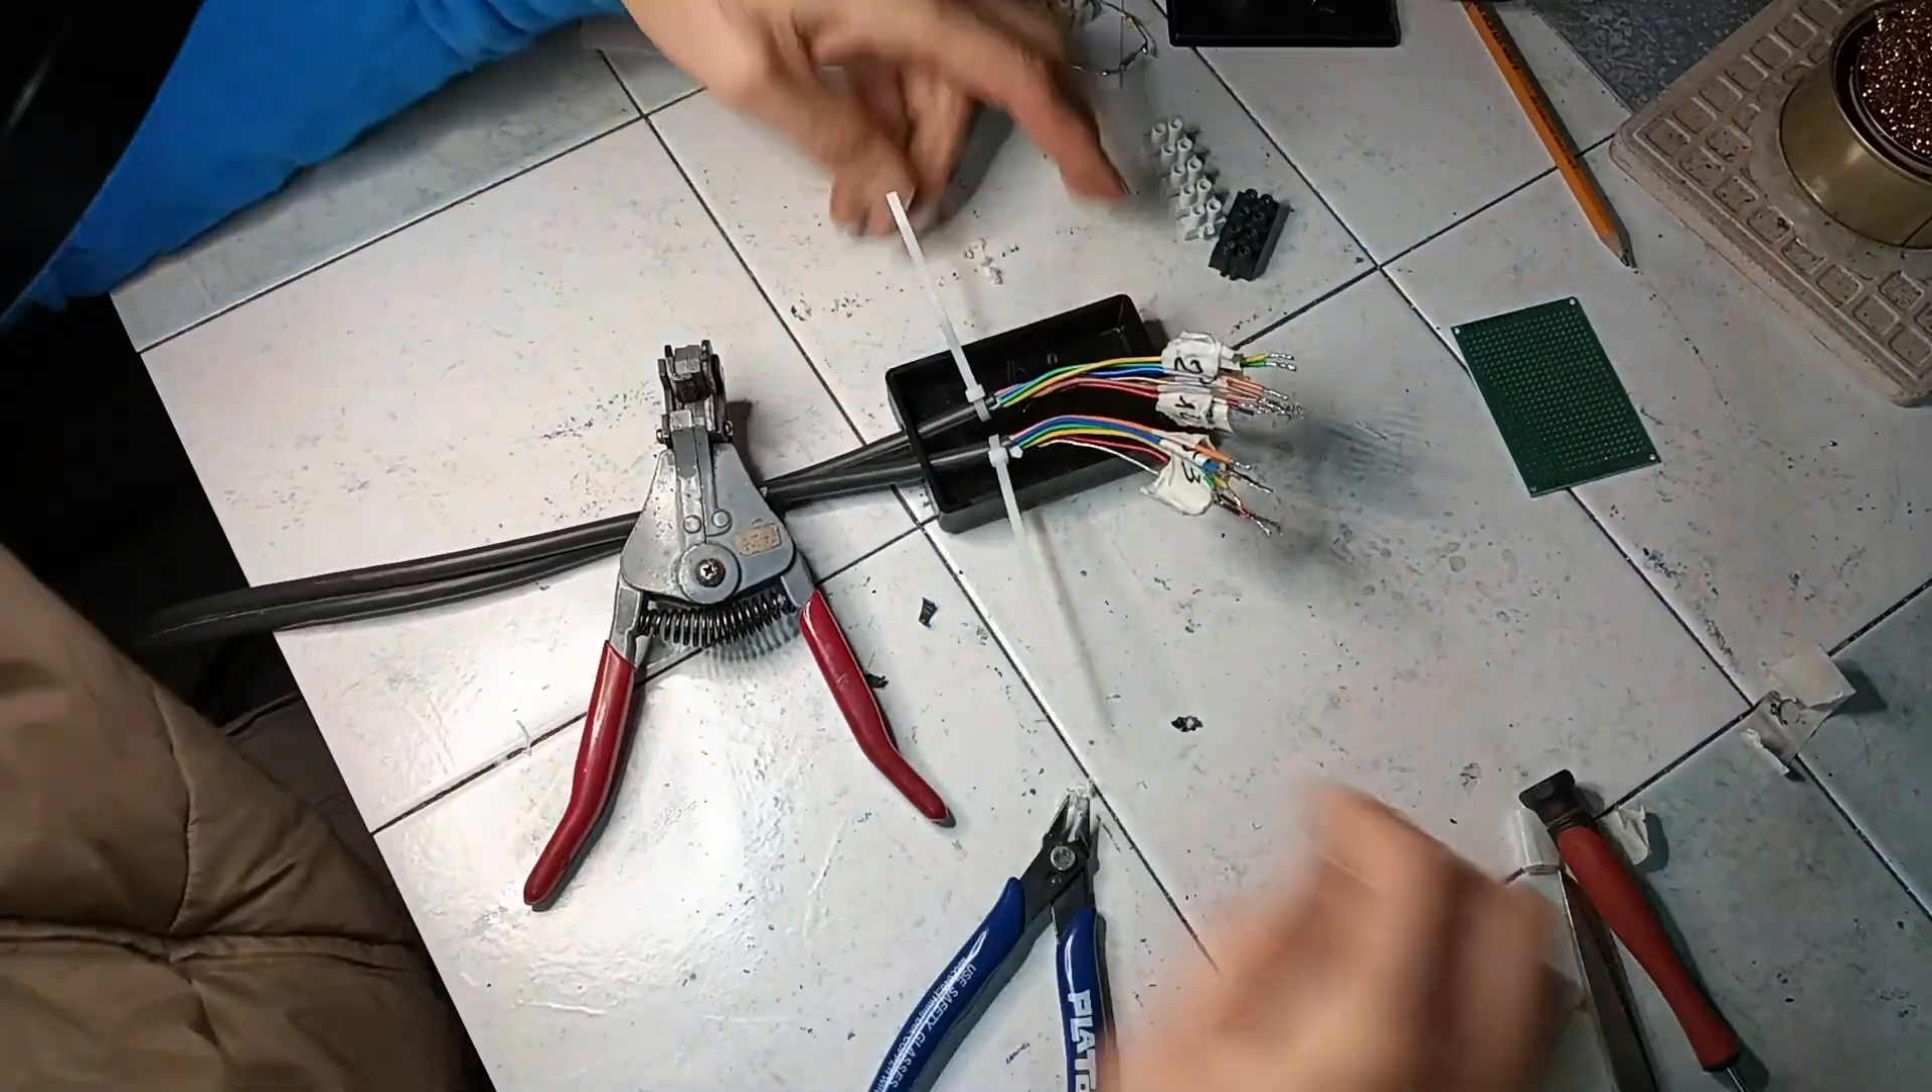Here the box has been already drilled with suitable holes, and the cable is inserted, fixing it with zip ties.